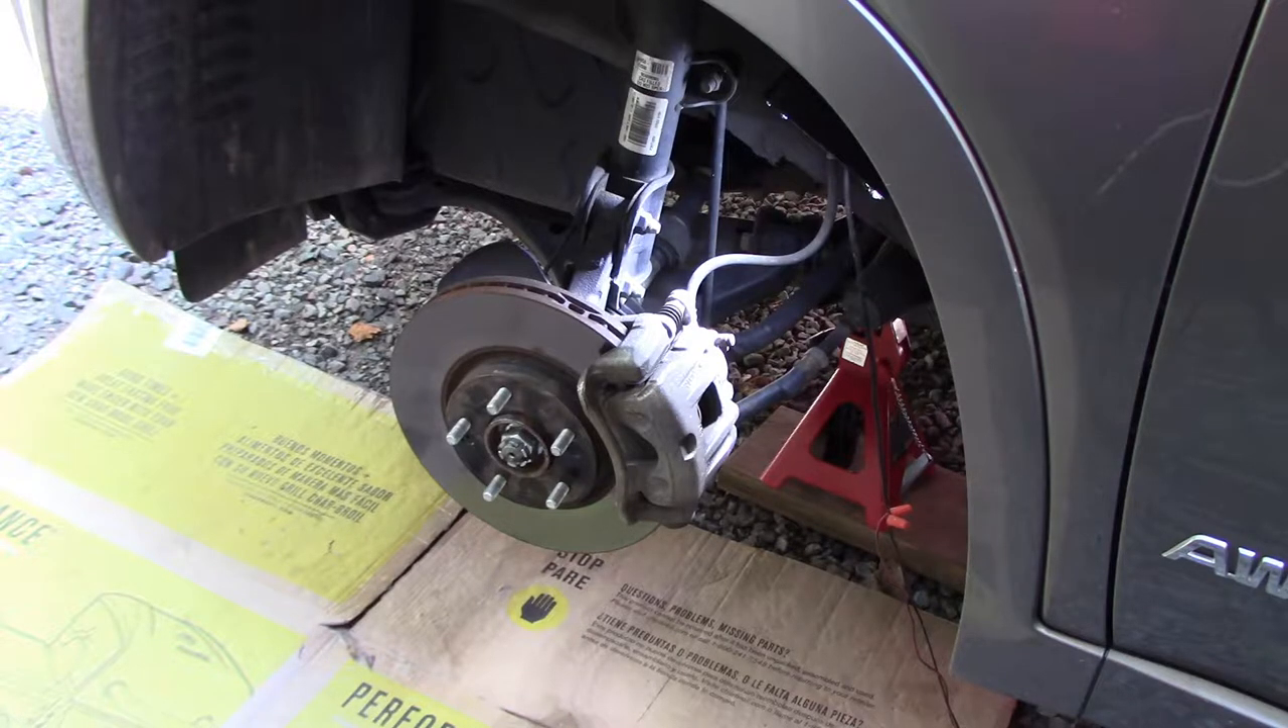I have gone ahead and removed the tires.